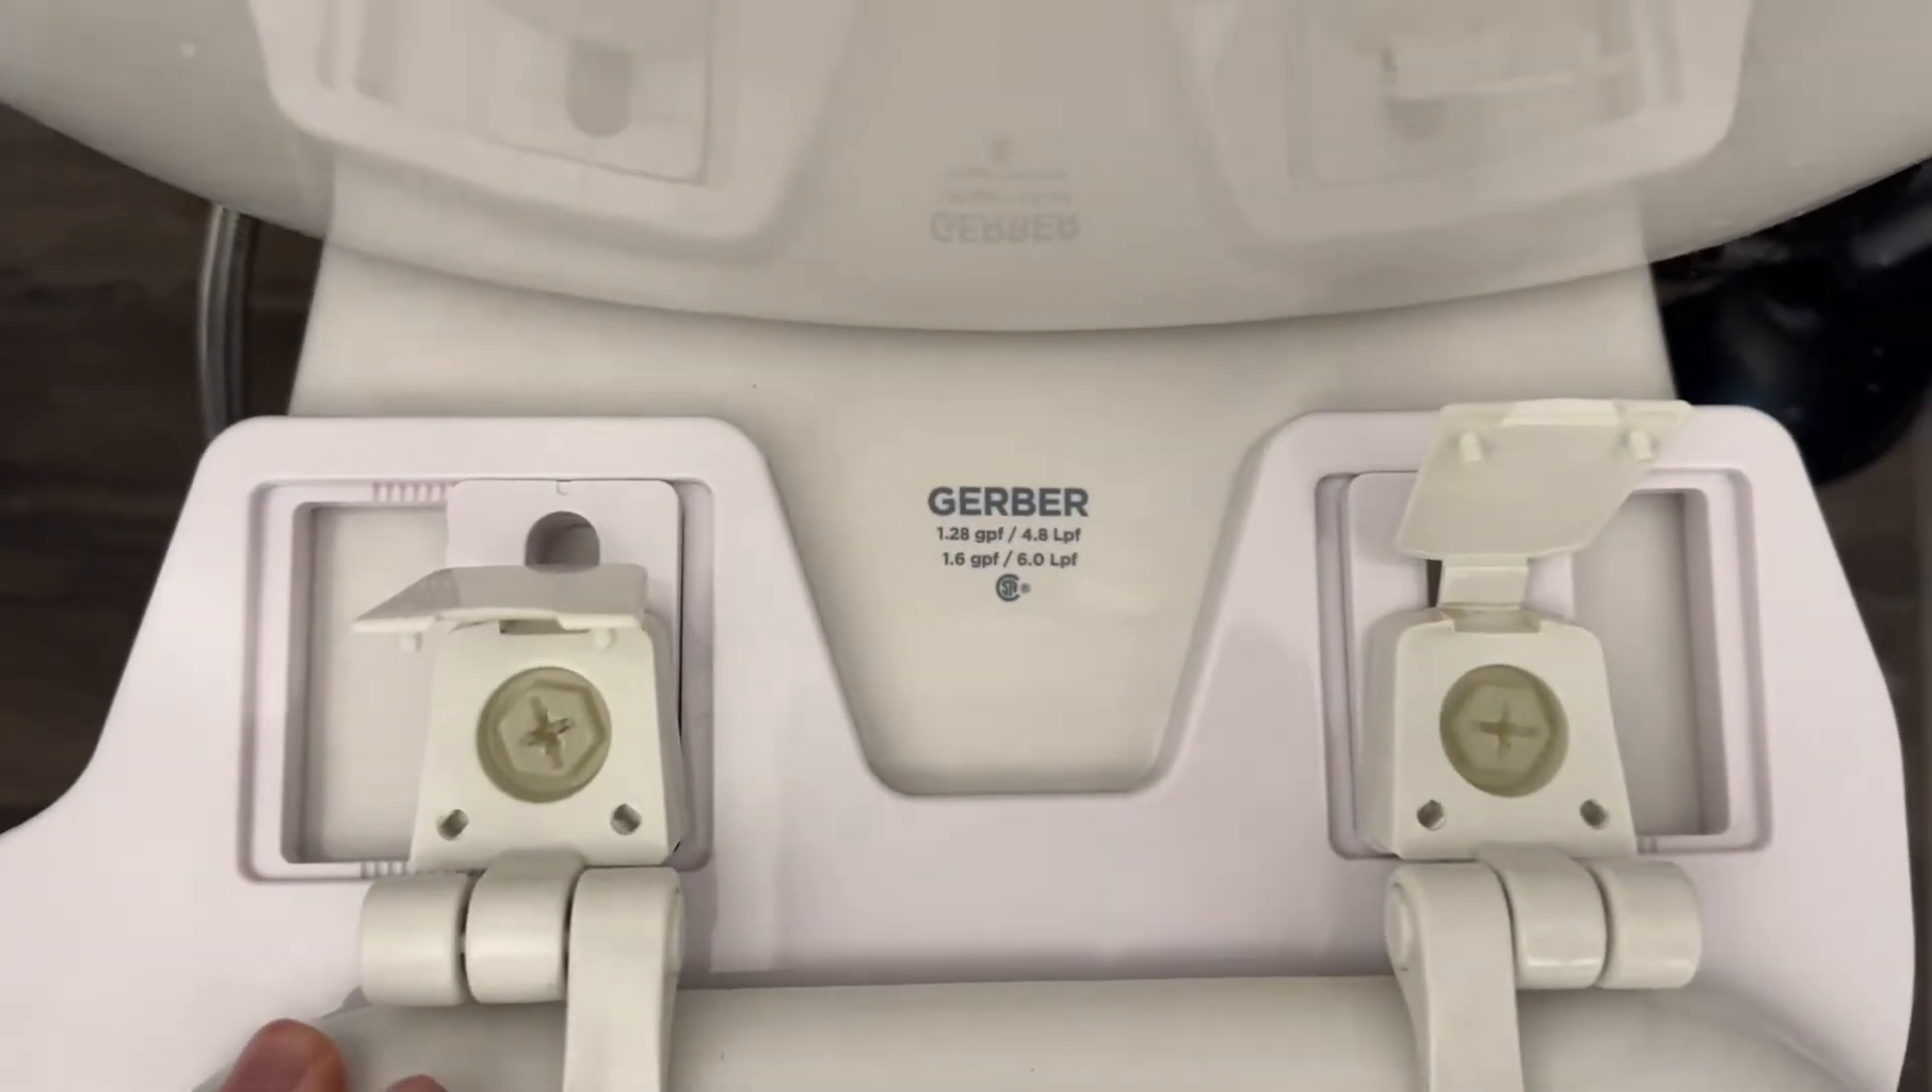I have the screws already in my toilet. I just kind of threaded them through there.